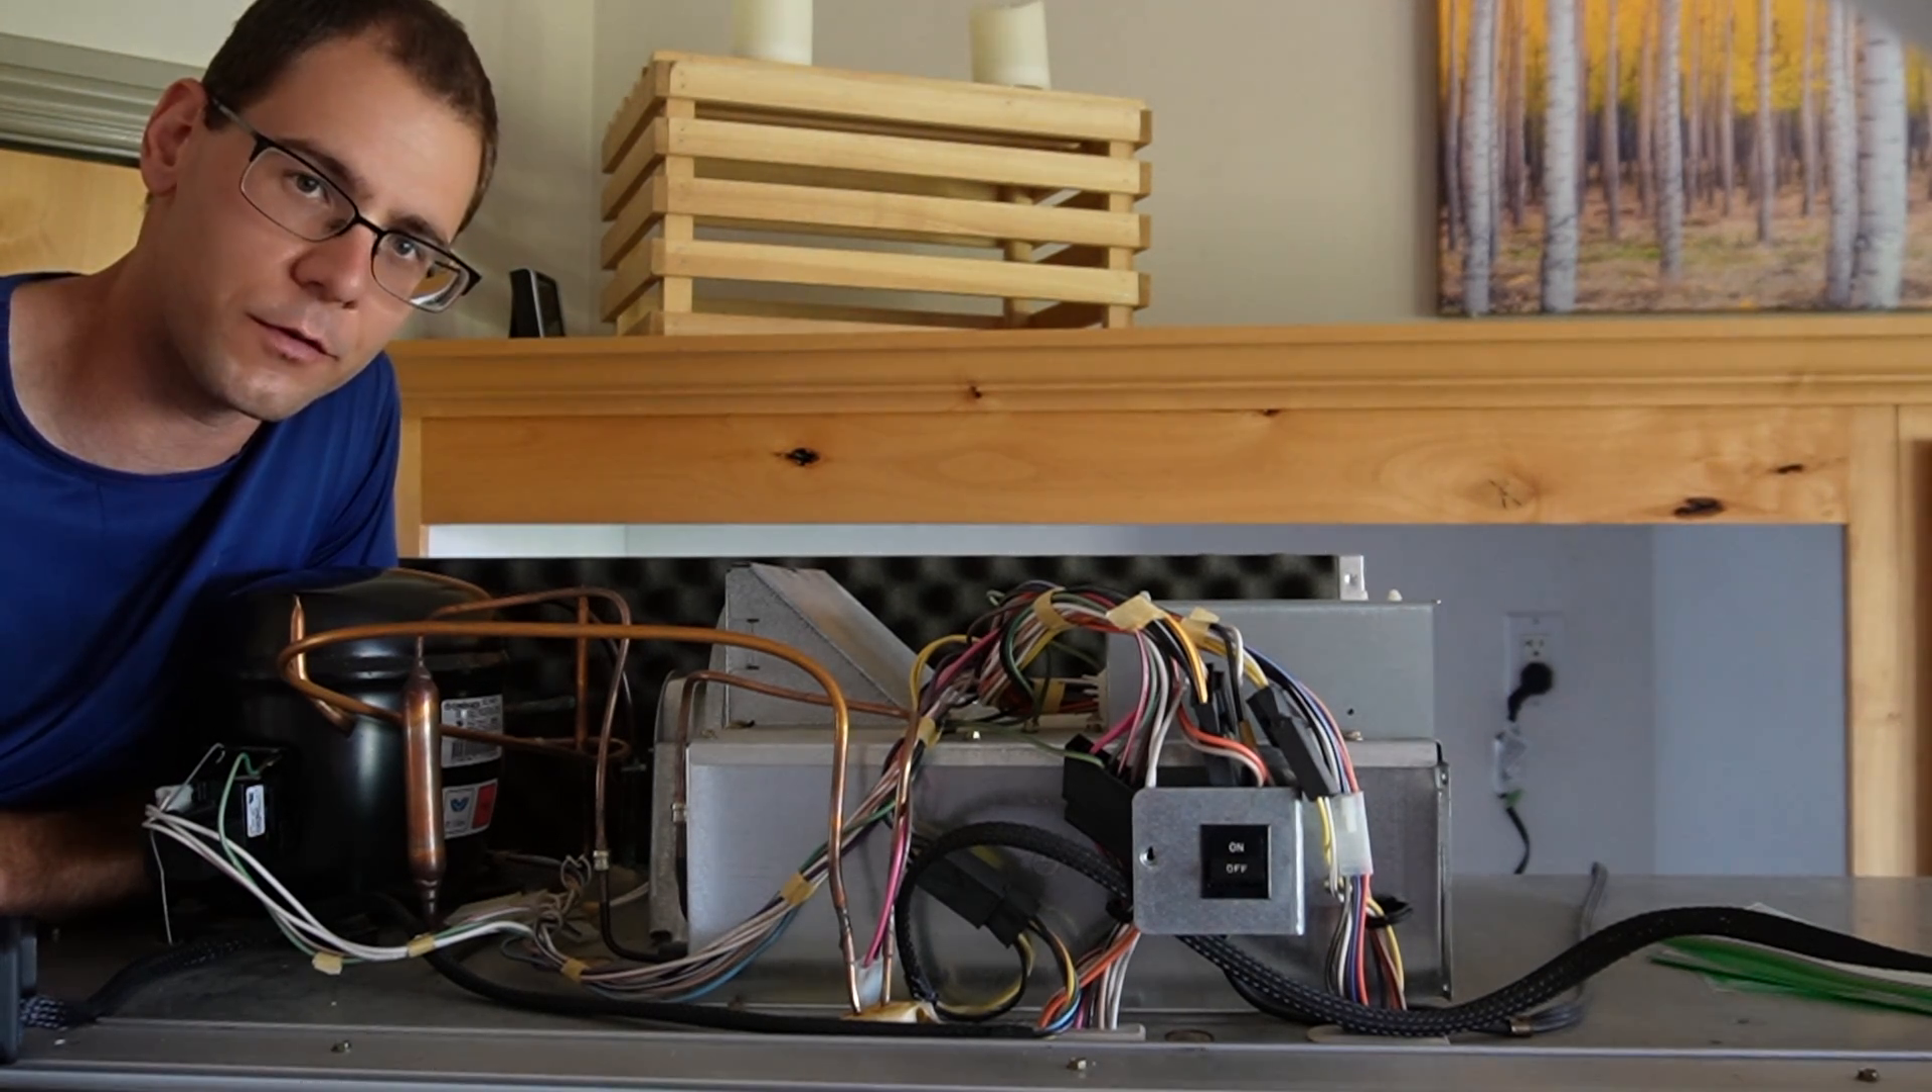I've taken the shroud off at the top of the refrigerator in order to expose the components that we need to investigate further to try to fix the problem that we're having.